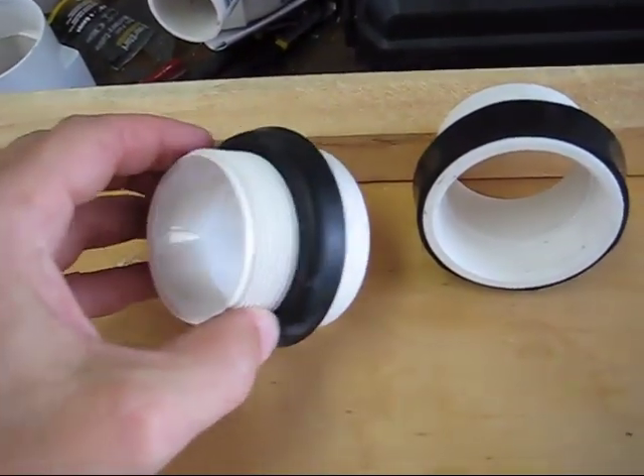Okay, so I've just stretched the gasket around the two -inch pipe.